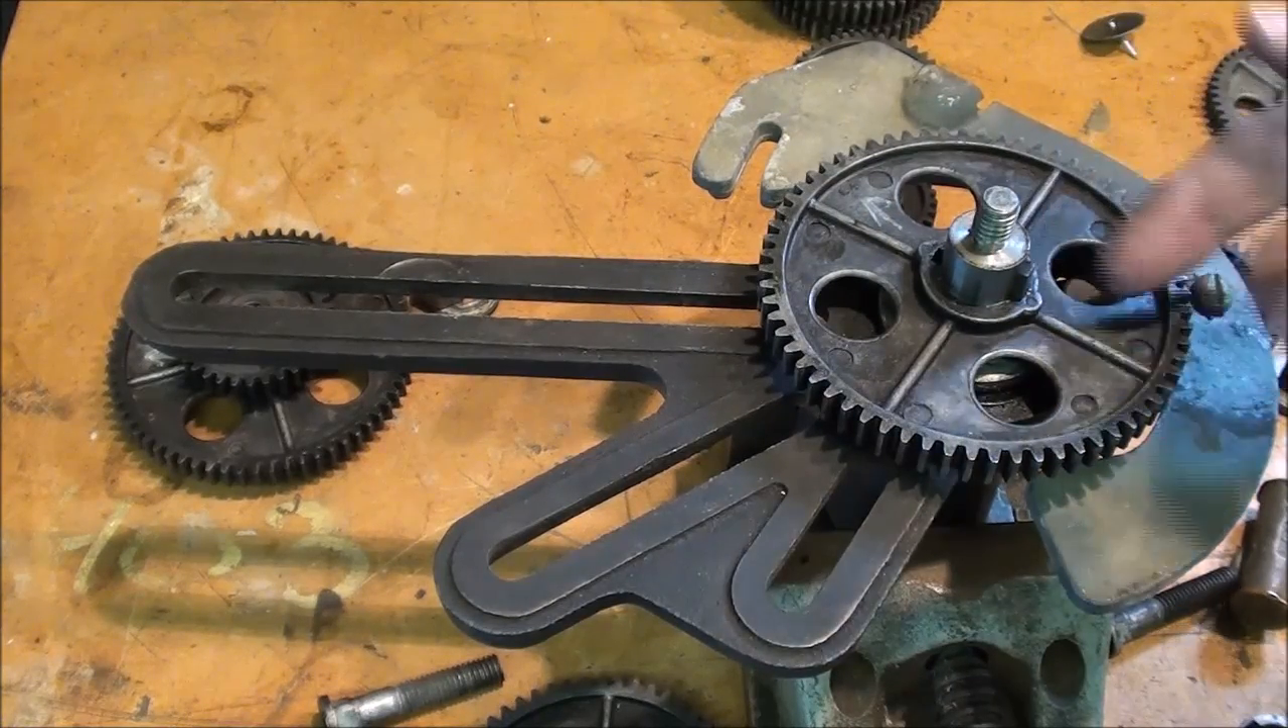I have already mounted the 64-tooth gear right here on the screw.